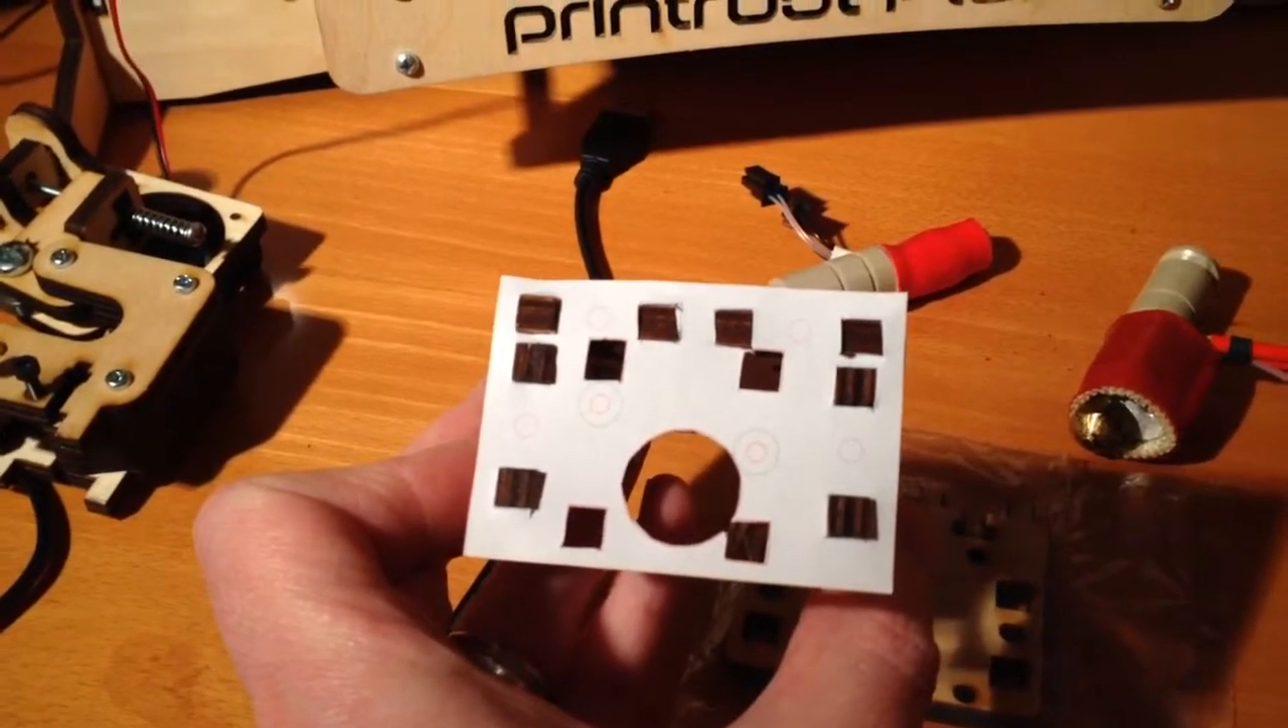You can see I didn't cut out any of the screw holes but I cut out all of the plate holes.